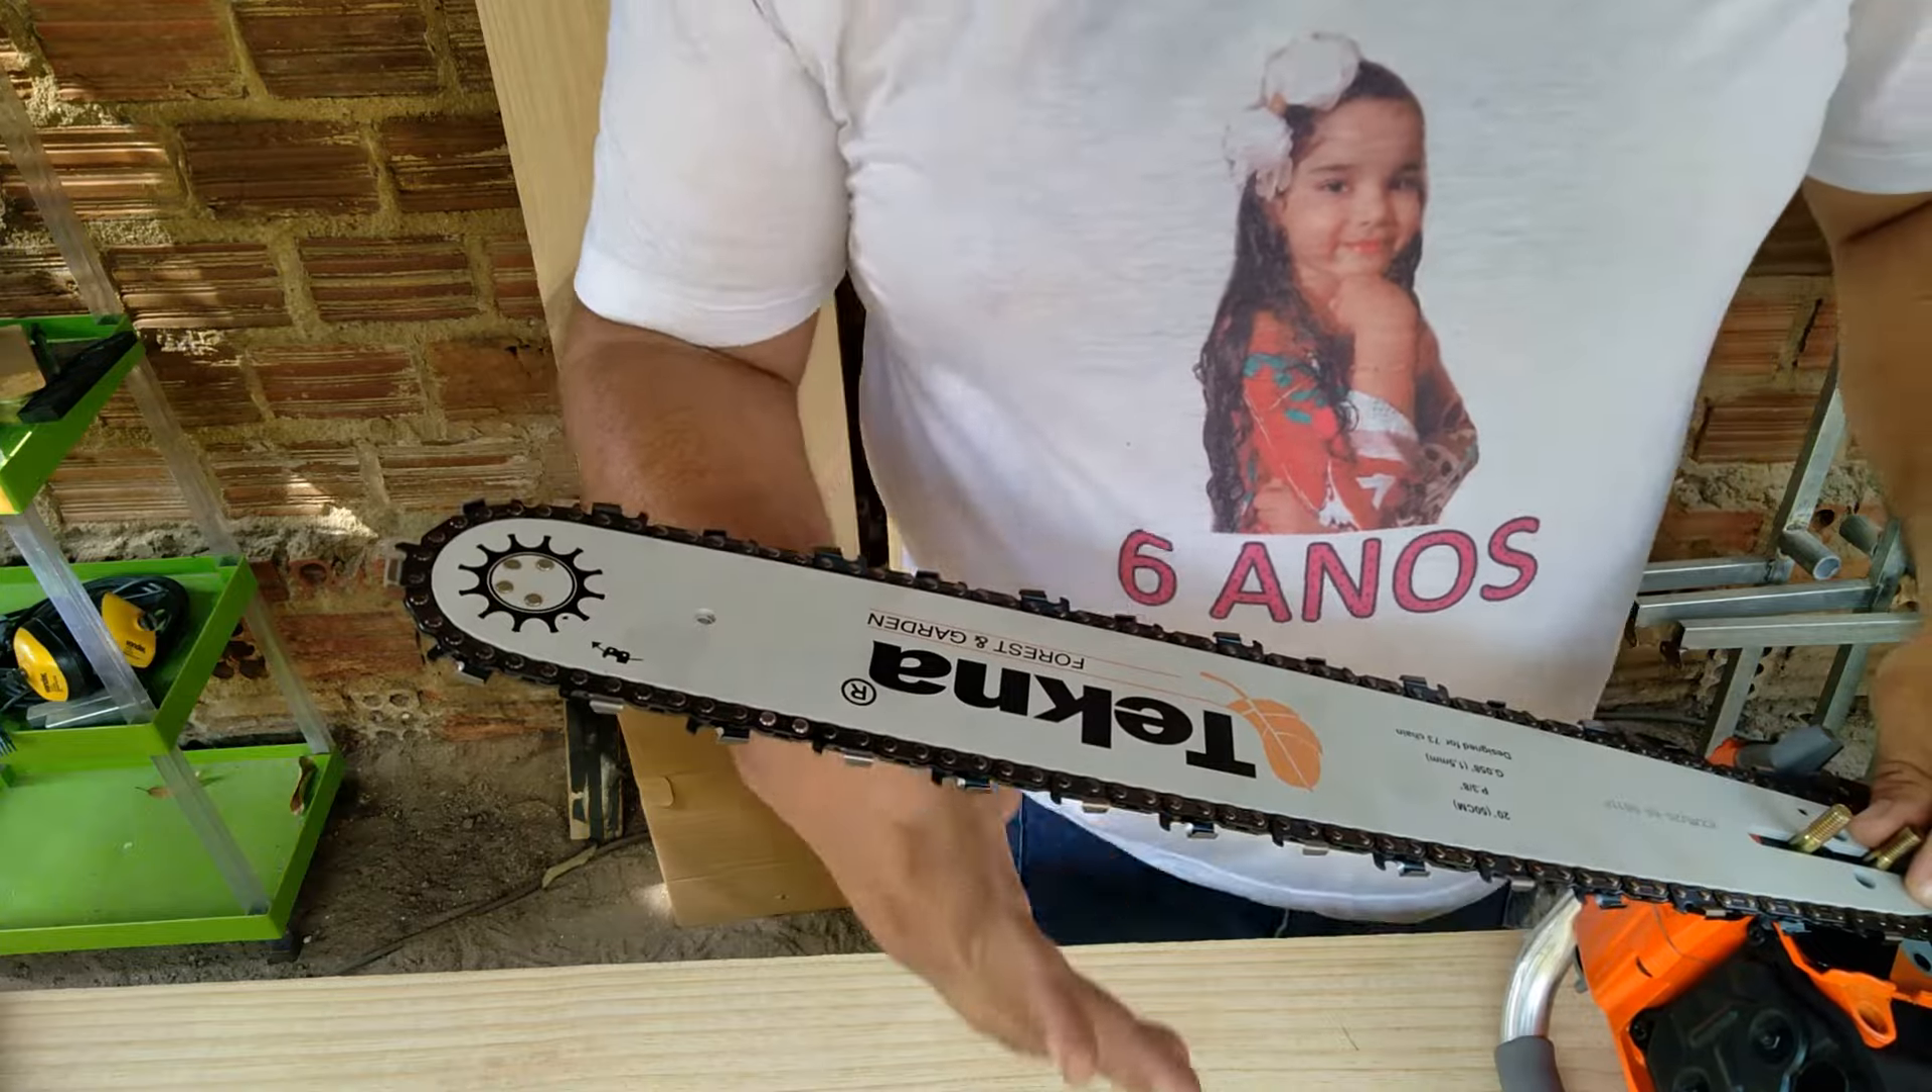Então, já está. A corrente já está toda na lâmina aqui.